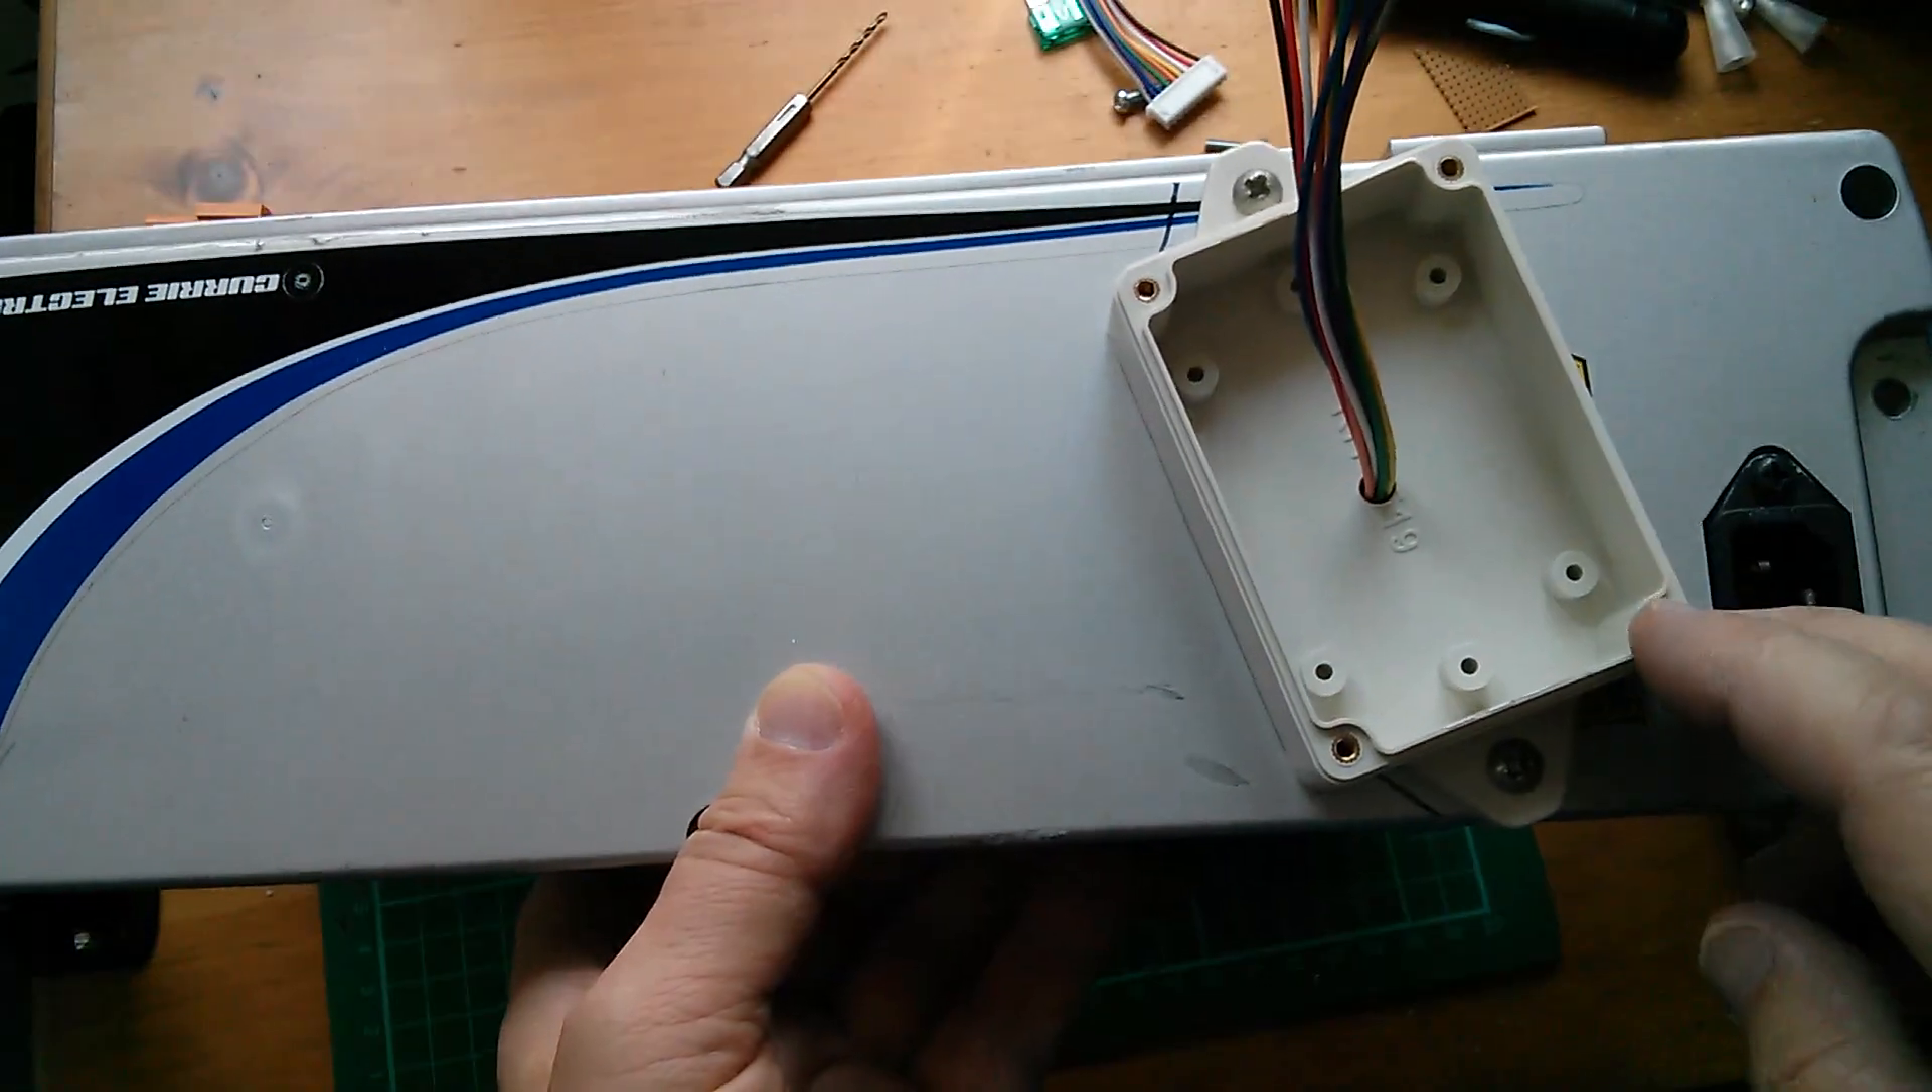So there's the box mounted external to the battery pack. Hole drilled all the way through.